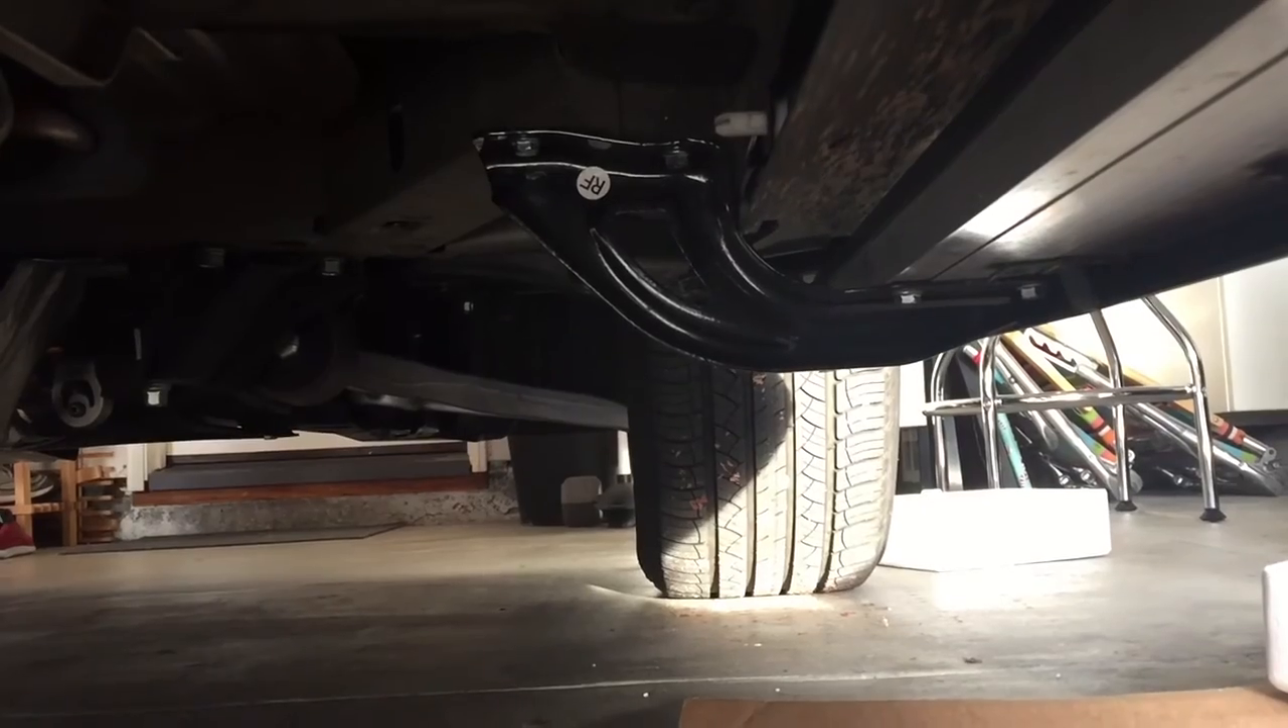So here's the mounted front bracket, front right bracket. You see the indicator right front.